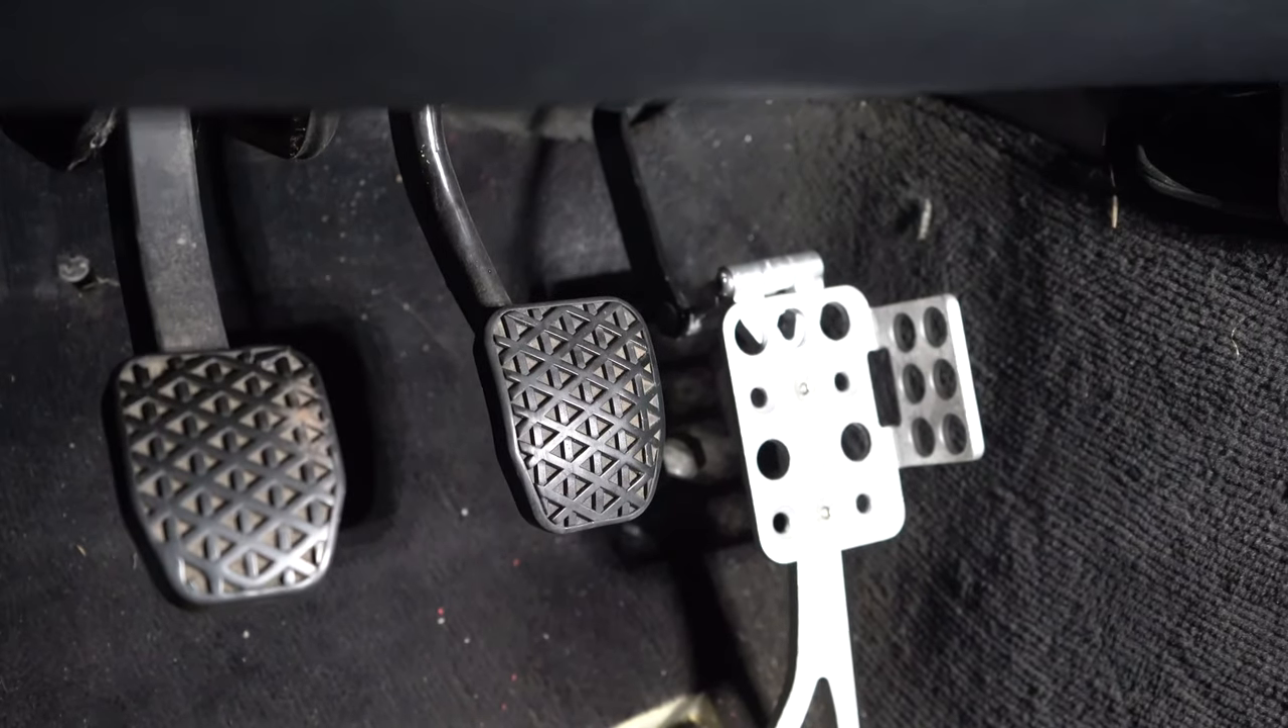So that's the gas pedal all installed.